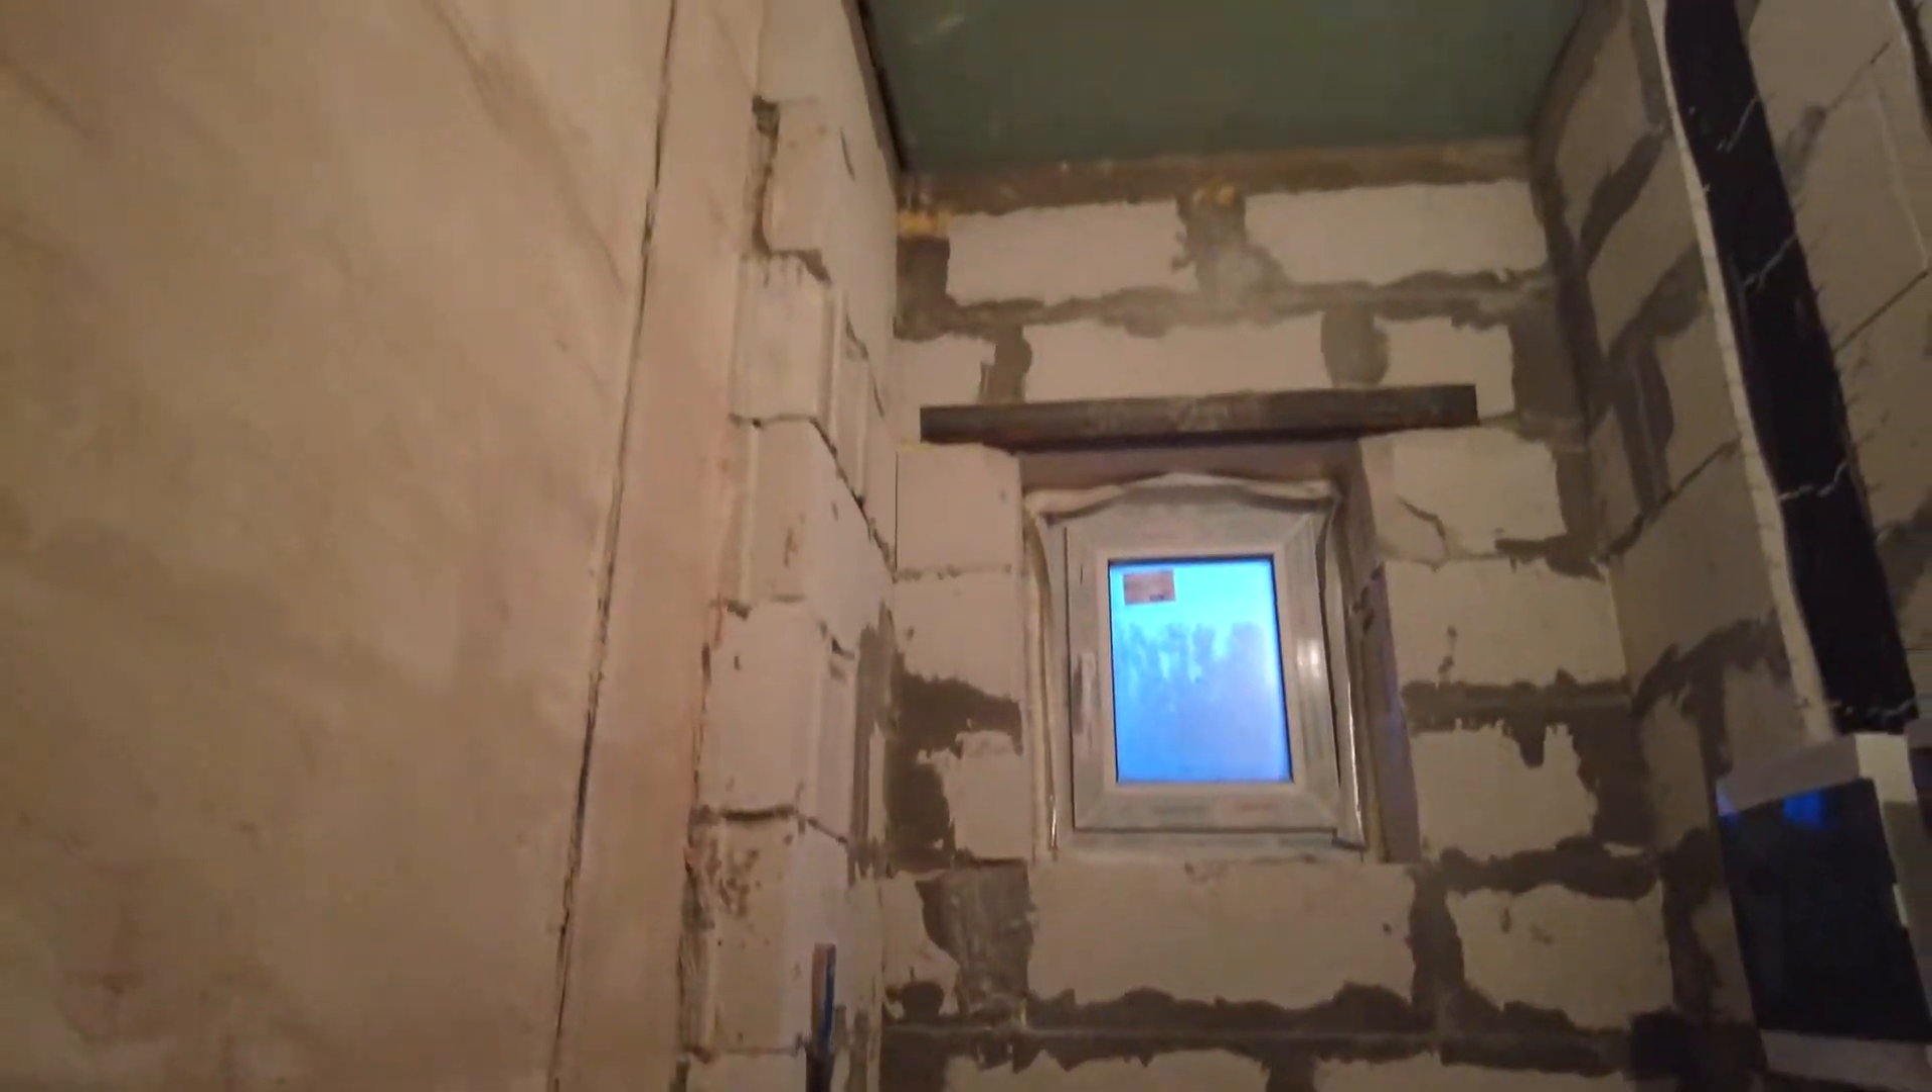Потолок пока не будем натягивать натяжной просто банально на него нету денег.